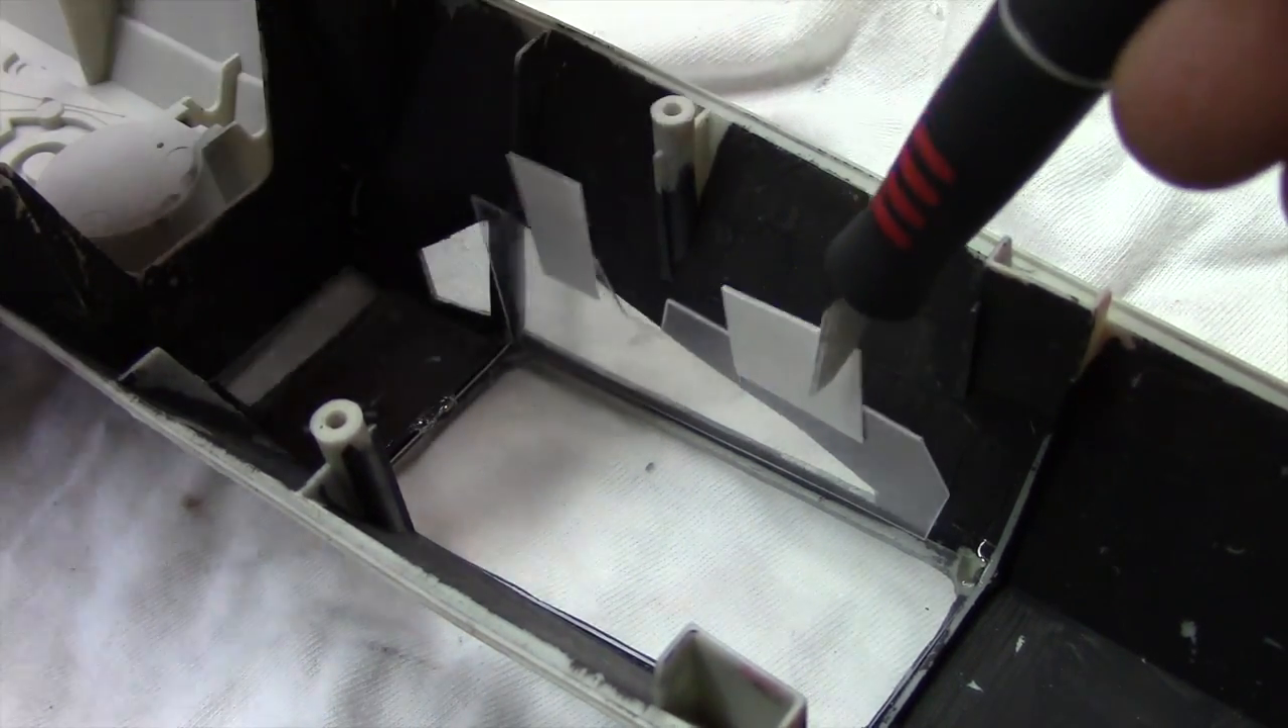And the first thing I did was I attached some panels here that are made of styrene plastic so that we can utilize our two -step glue for these sections here.